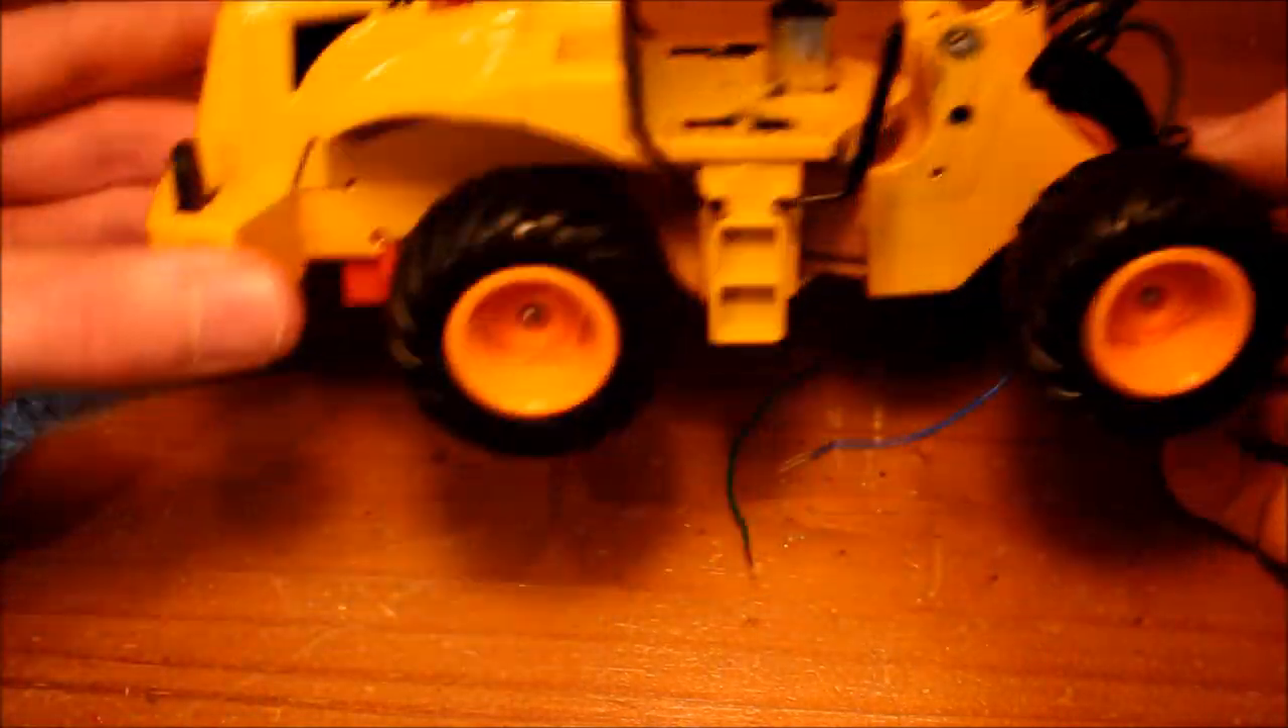There's our wheels in place.